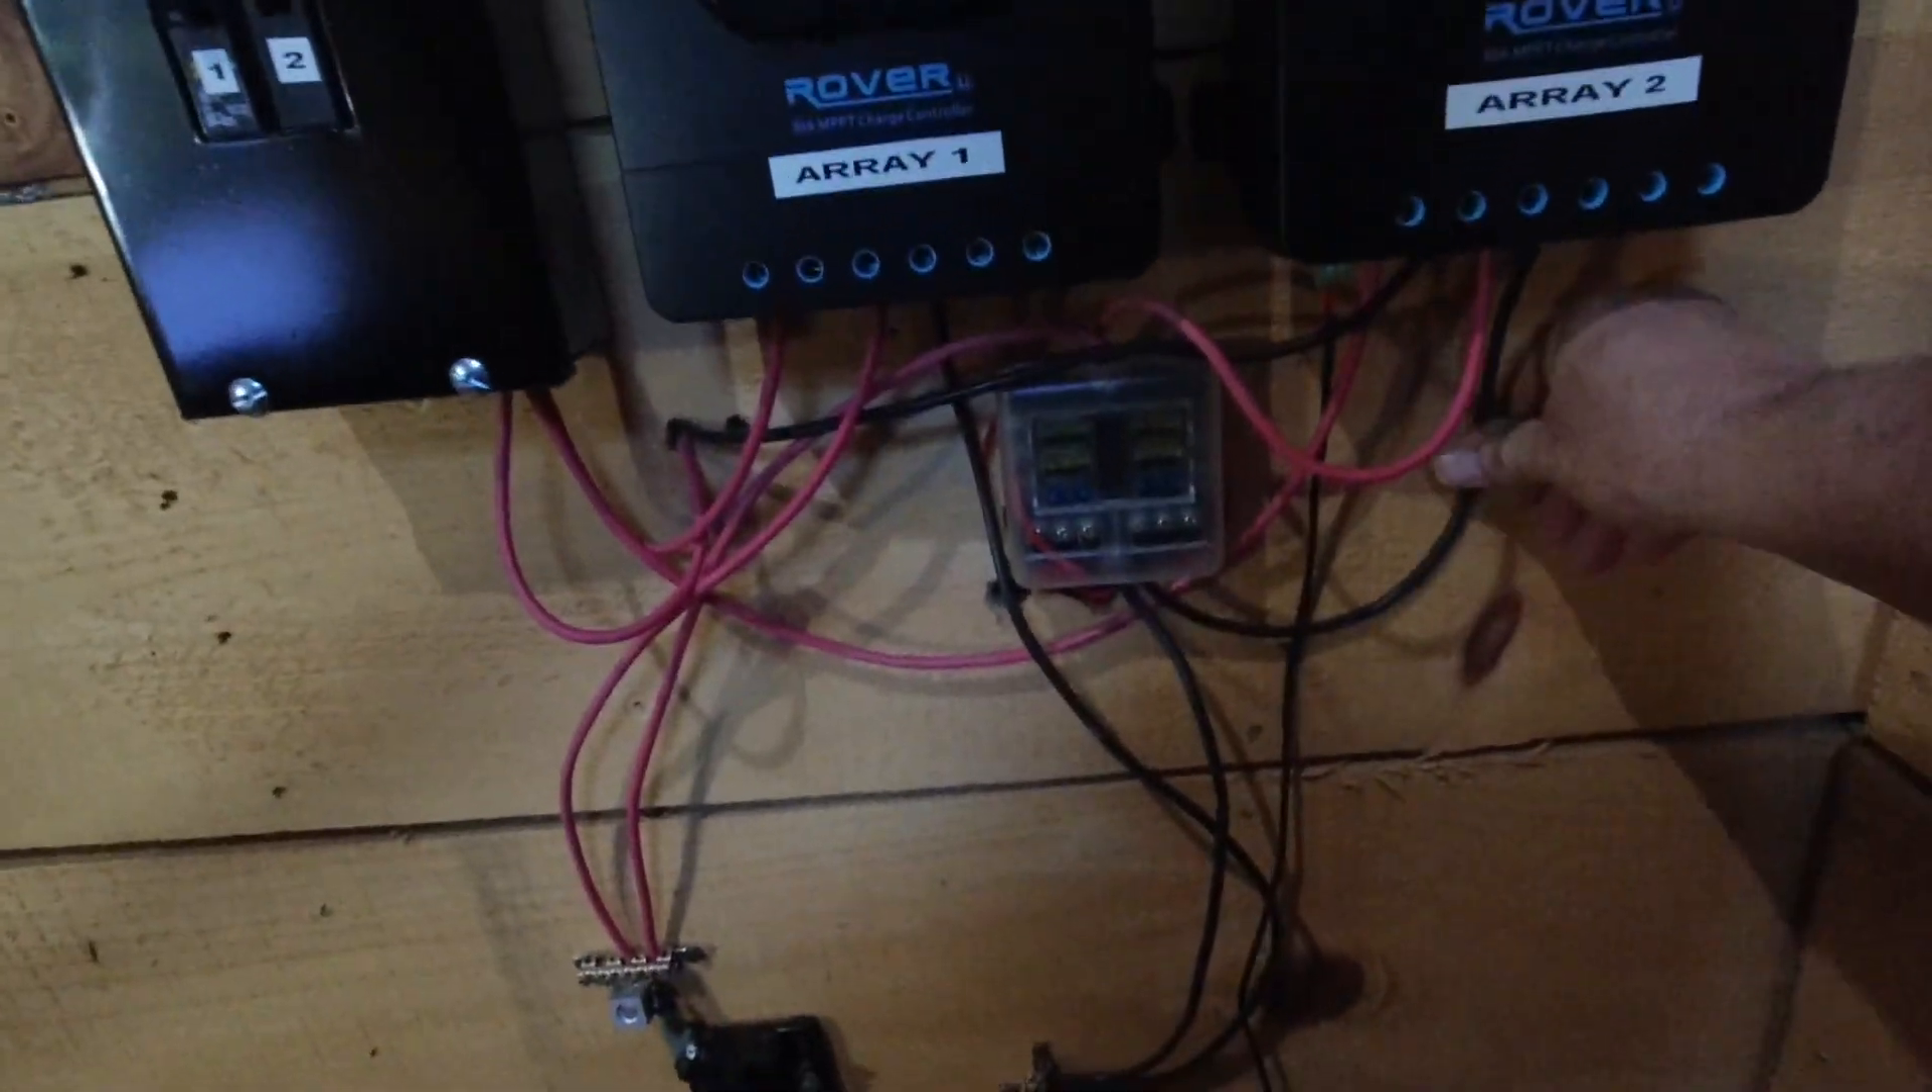The wiring in here is kind of a mess right now because I haven't got anything strapped or anything like that.